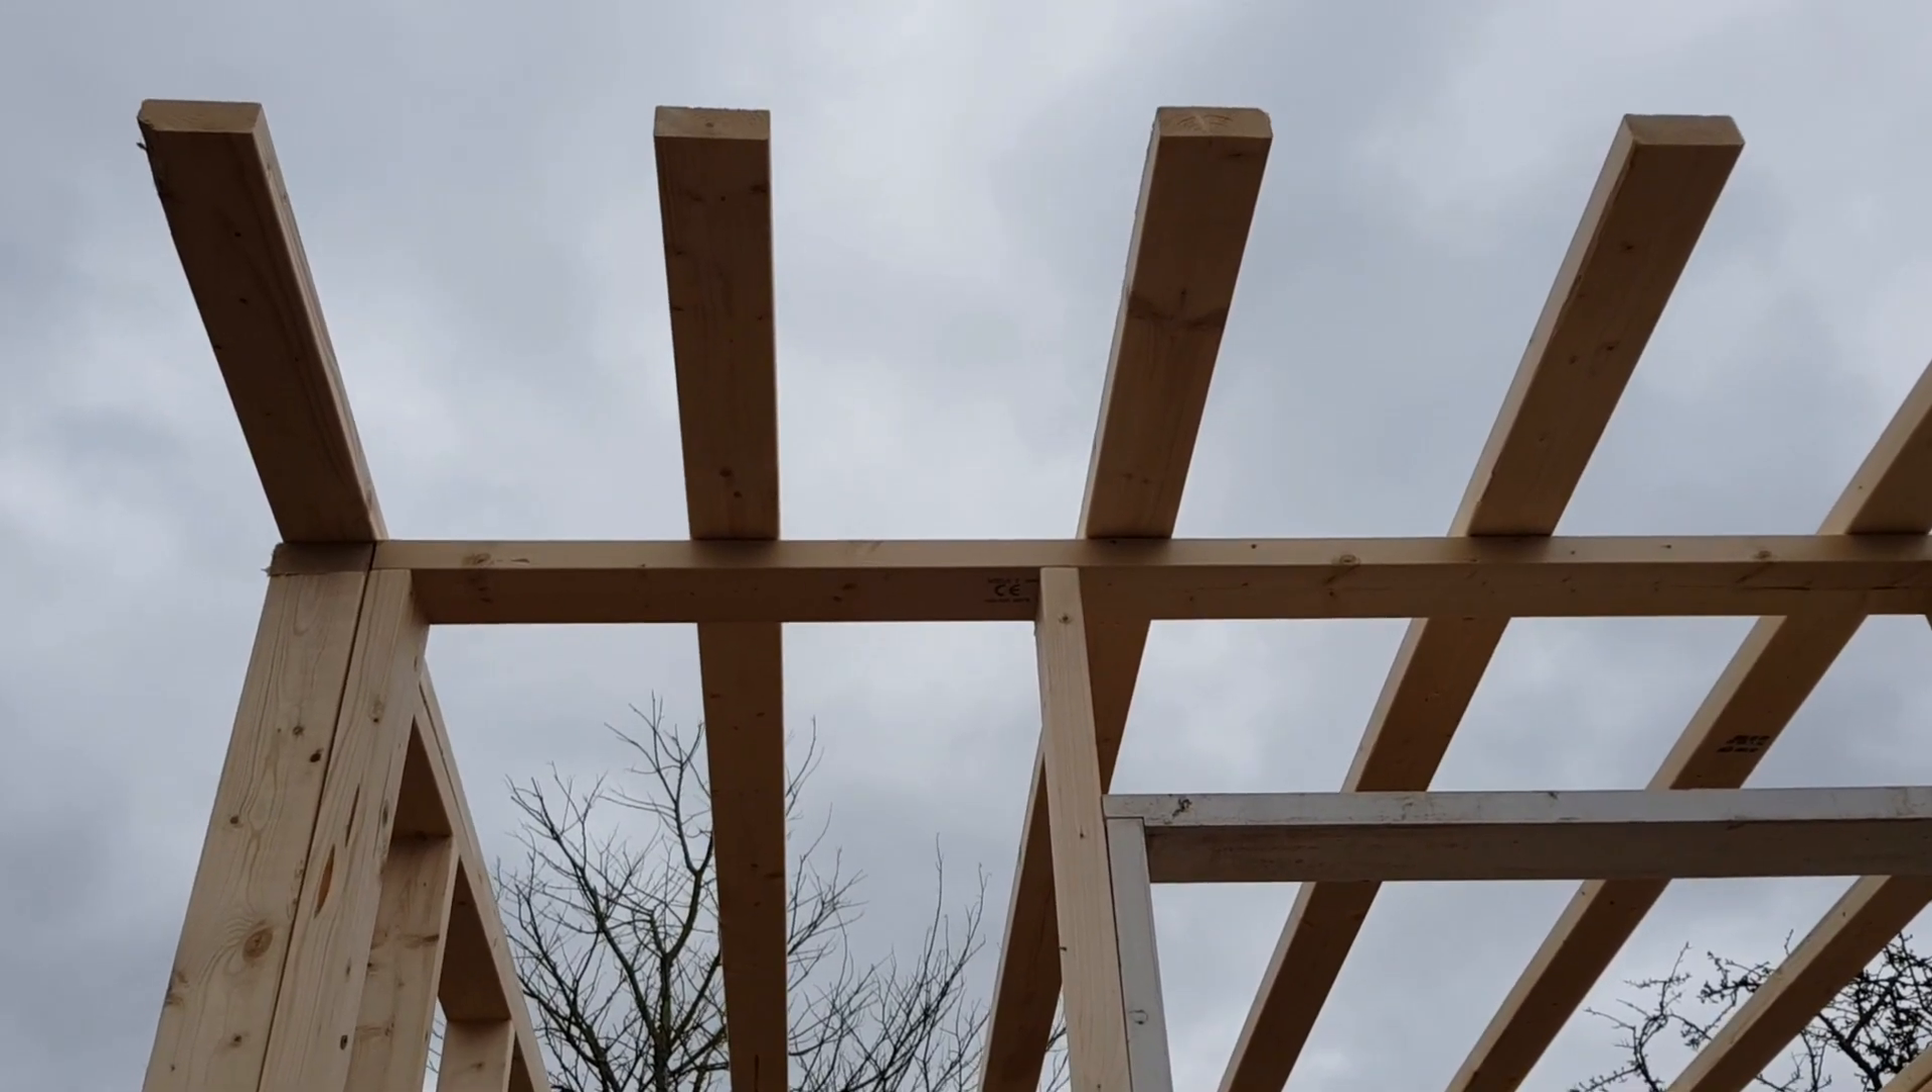That's pretty much done for the roof. Just need to slap some boards on it and a waterproof membrane.